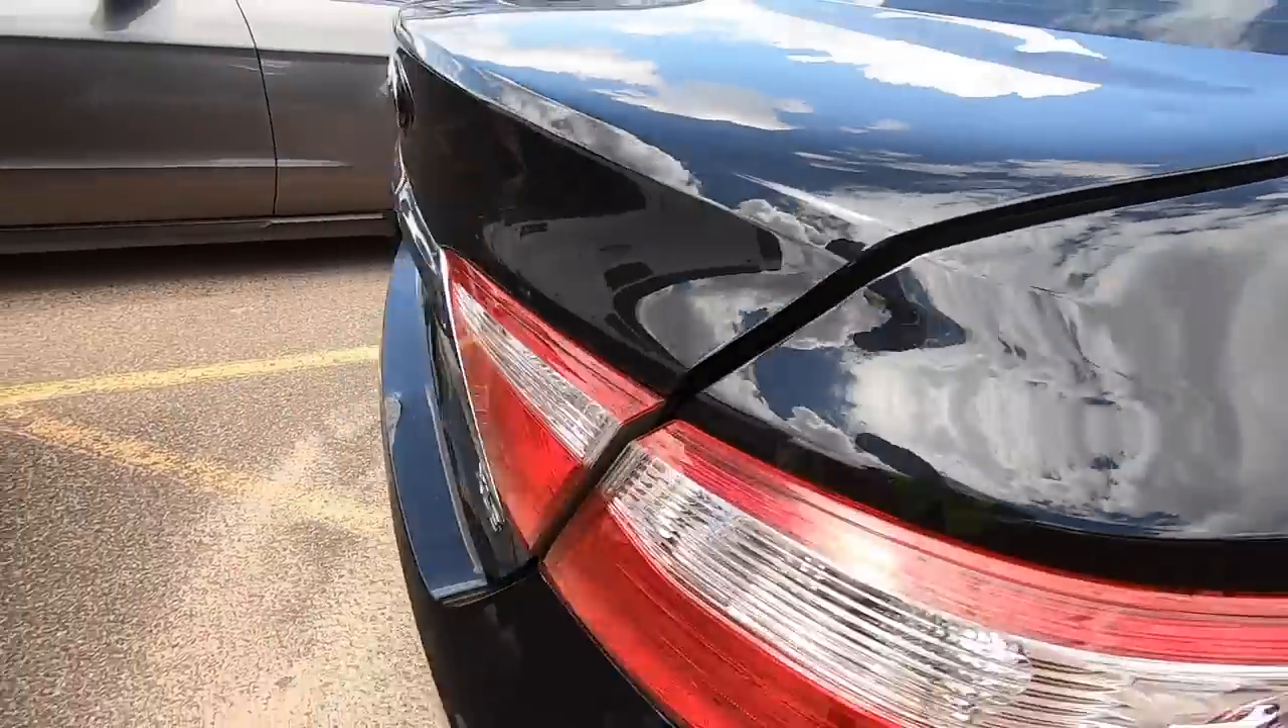The uh trunk is not lining up anymore look at this gap right here man.